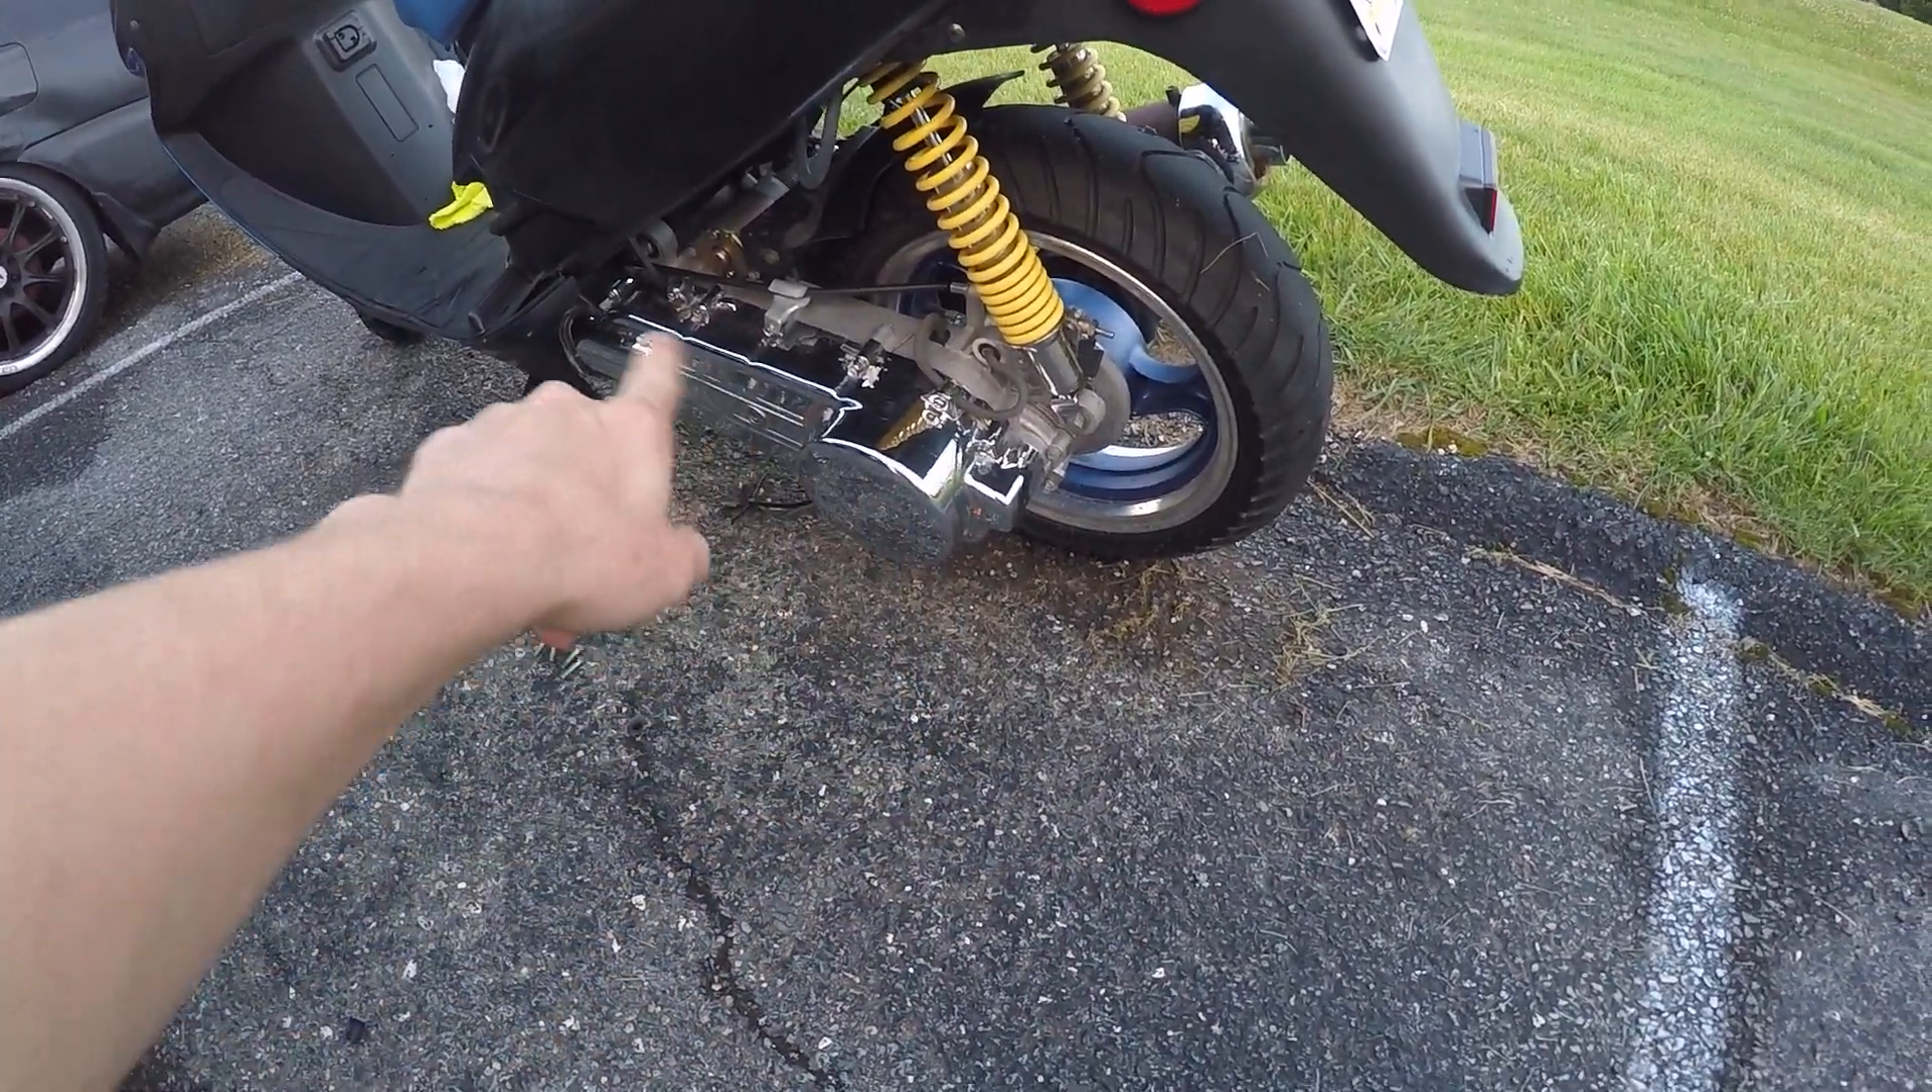I haven't popped off the CVT cover yet to see what's all going out going on in there.